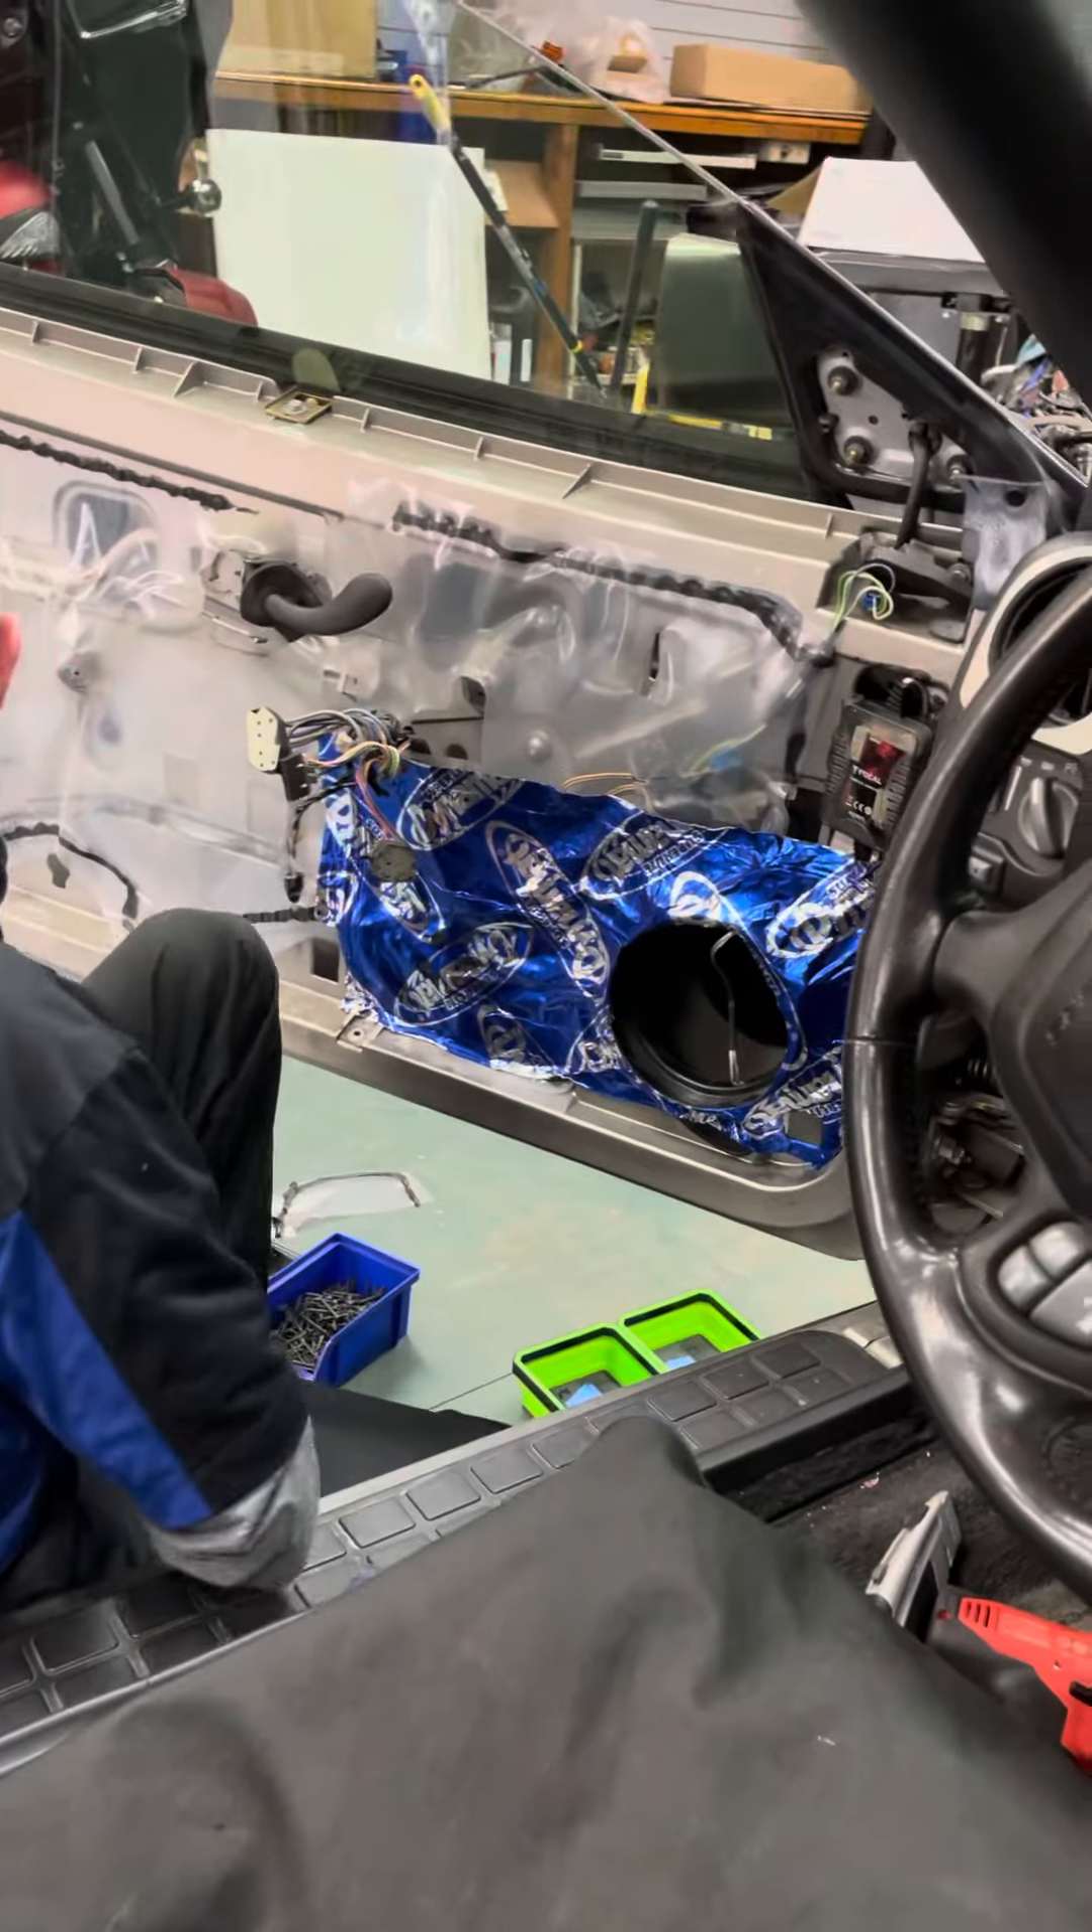He's uh layering his sound deadening on there and the speaker's getting ready to go in there.